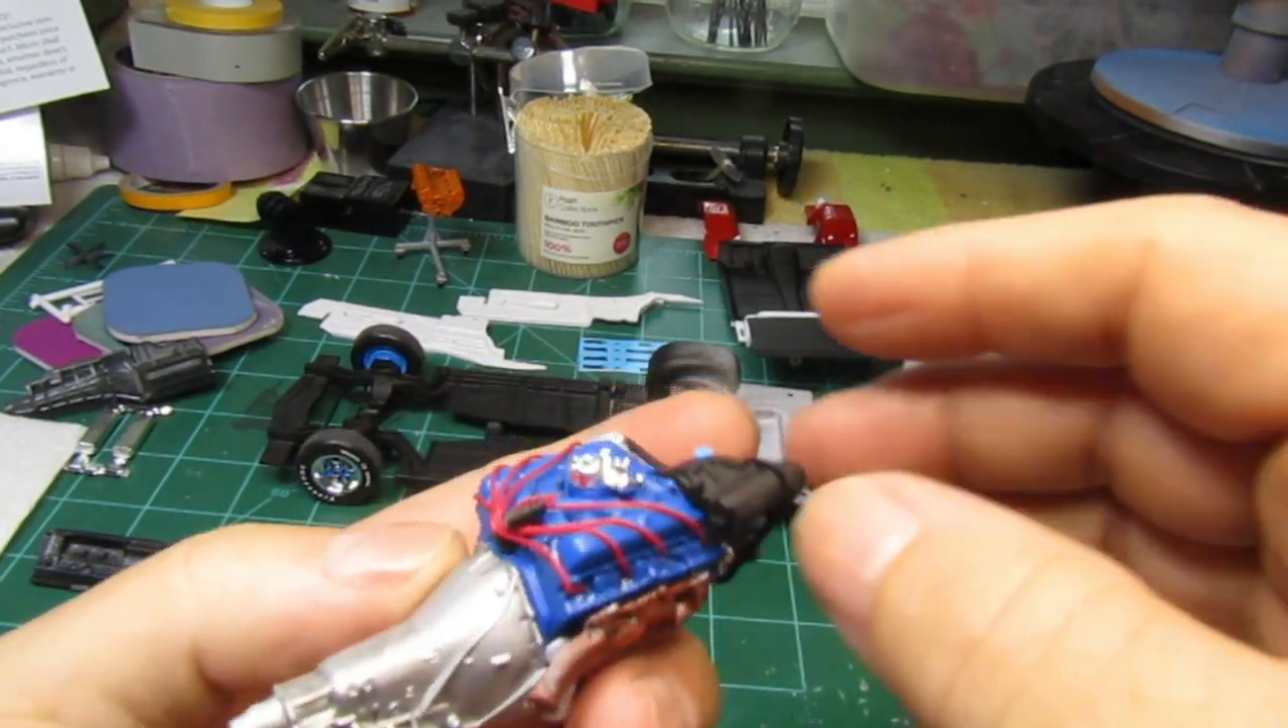So we've got the wires all done up on the motor.